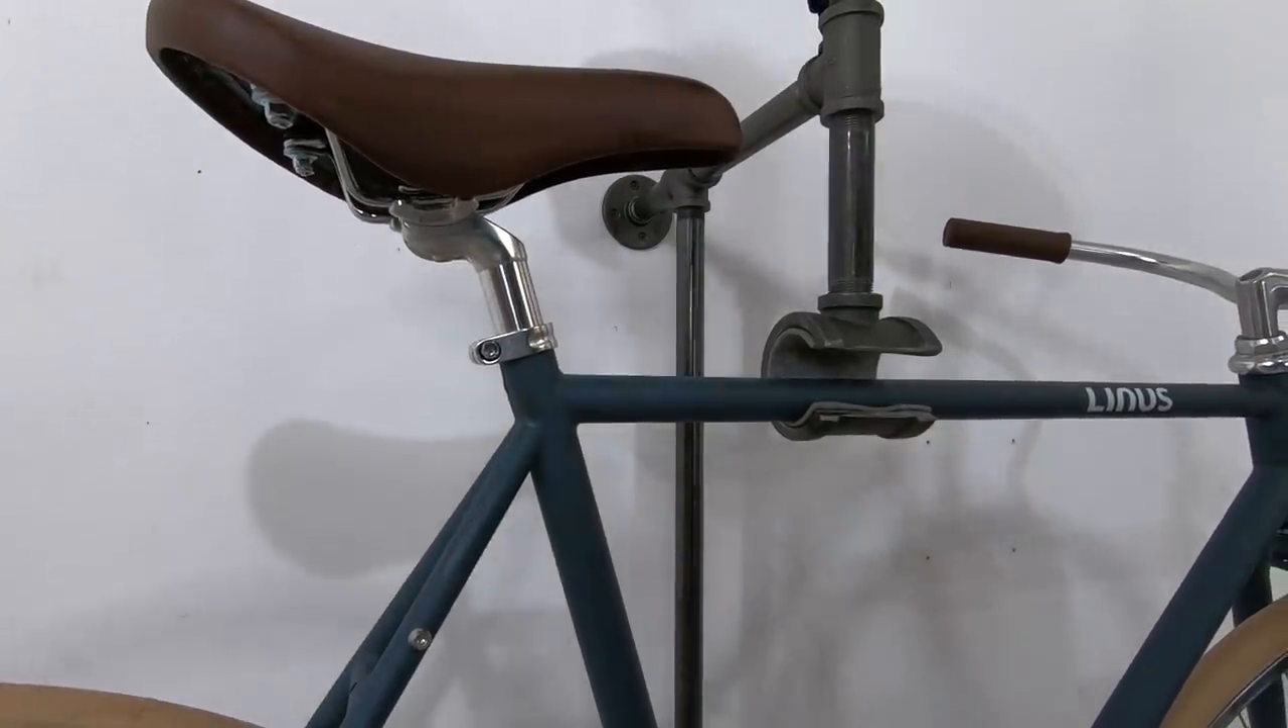The frame of the bike fits right into the tee fitting and the whole thing balances nicely.